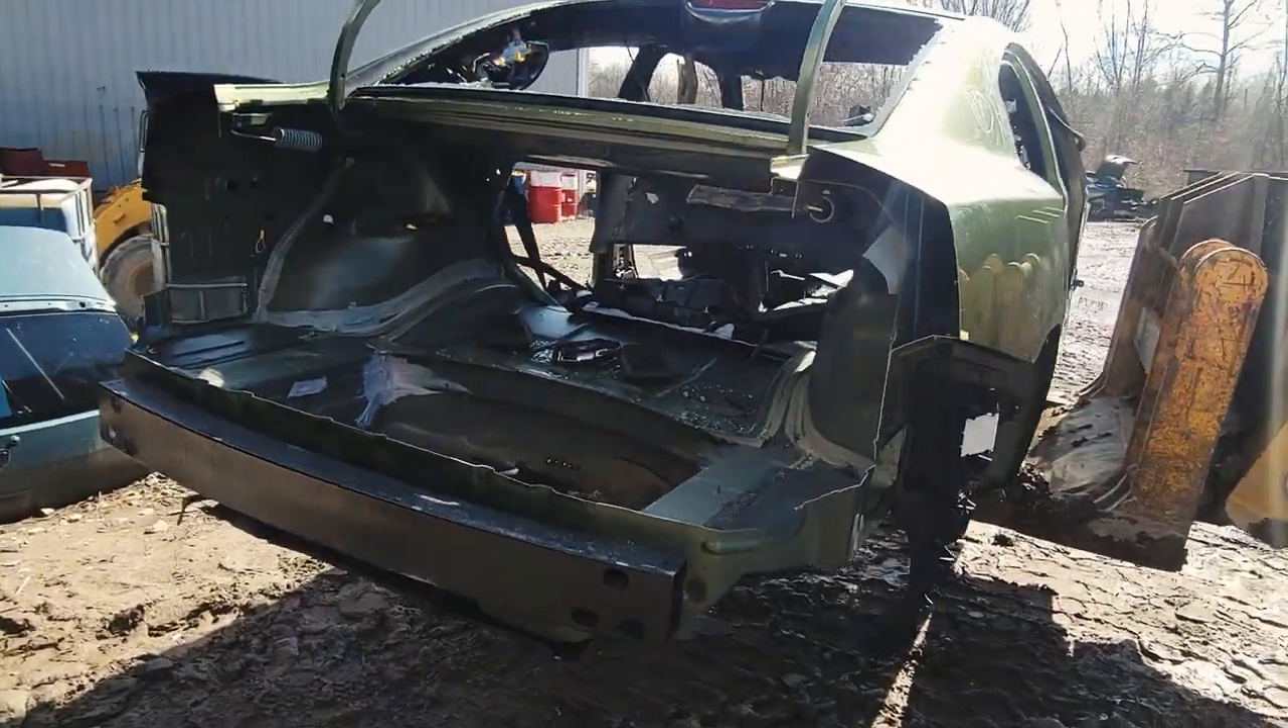So, that's the Charger after all the parts have been taken off and cut off to make the rear bumper wall art.